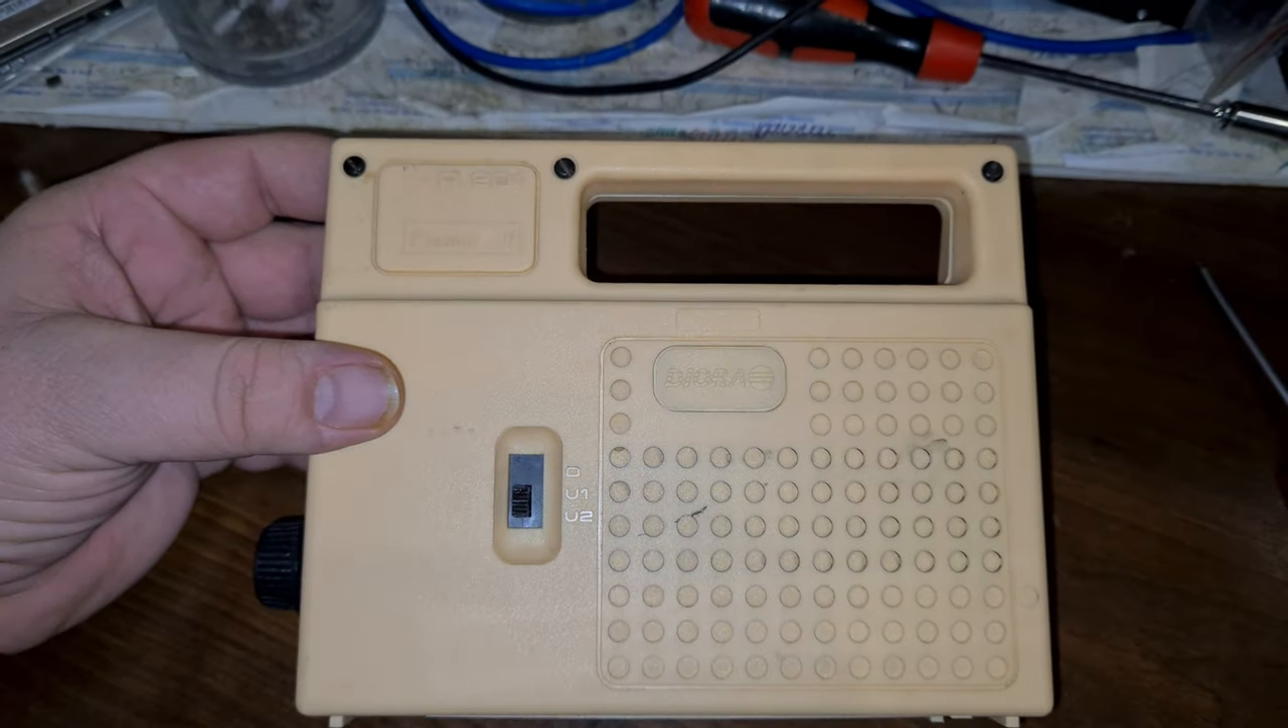Odbiornik już złożony. Skręcone. Tak się prezentuje tył.